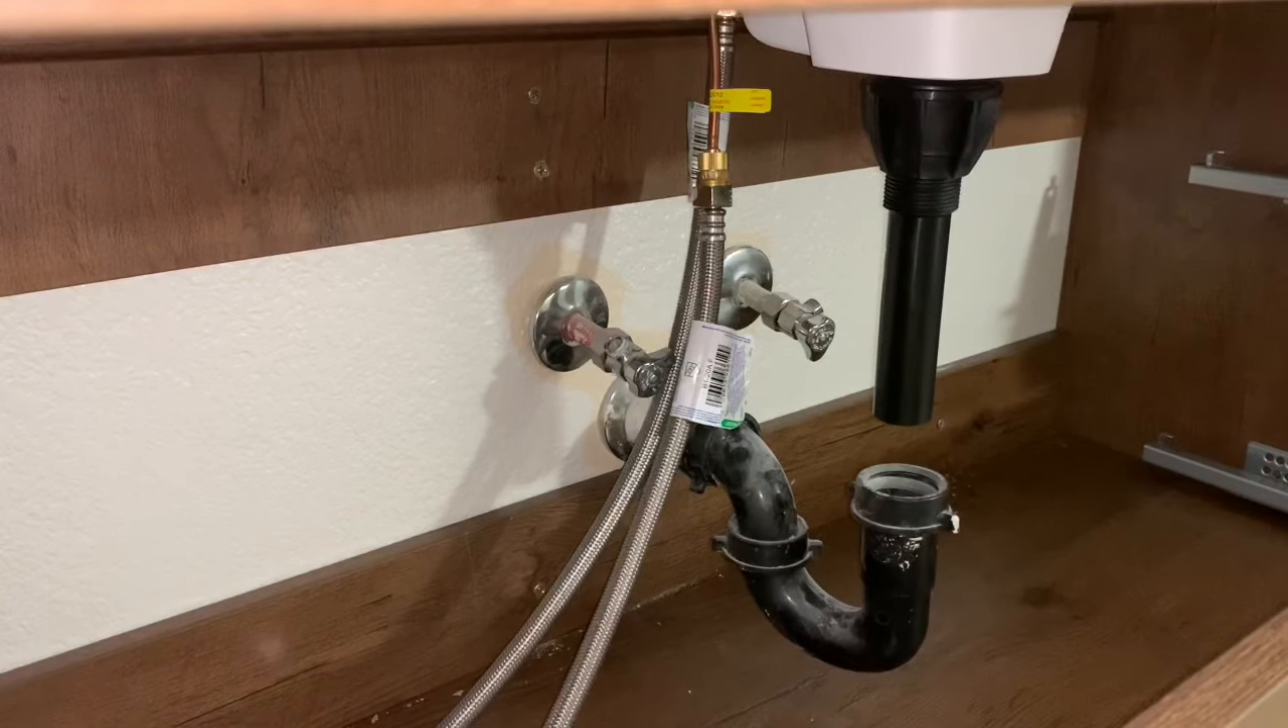Okay so as you can see I'm just kind of lining everything up here and I've got a gap here between the drain and my trap and so I need to install a trap extension.